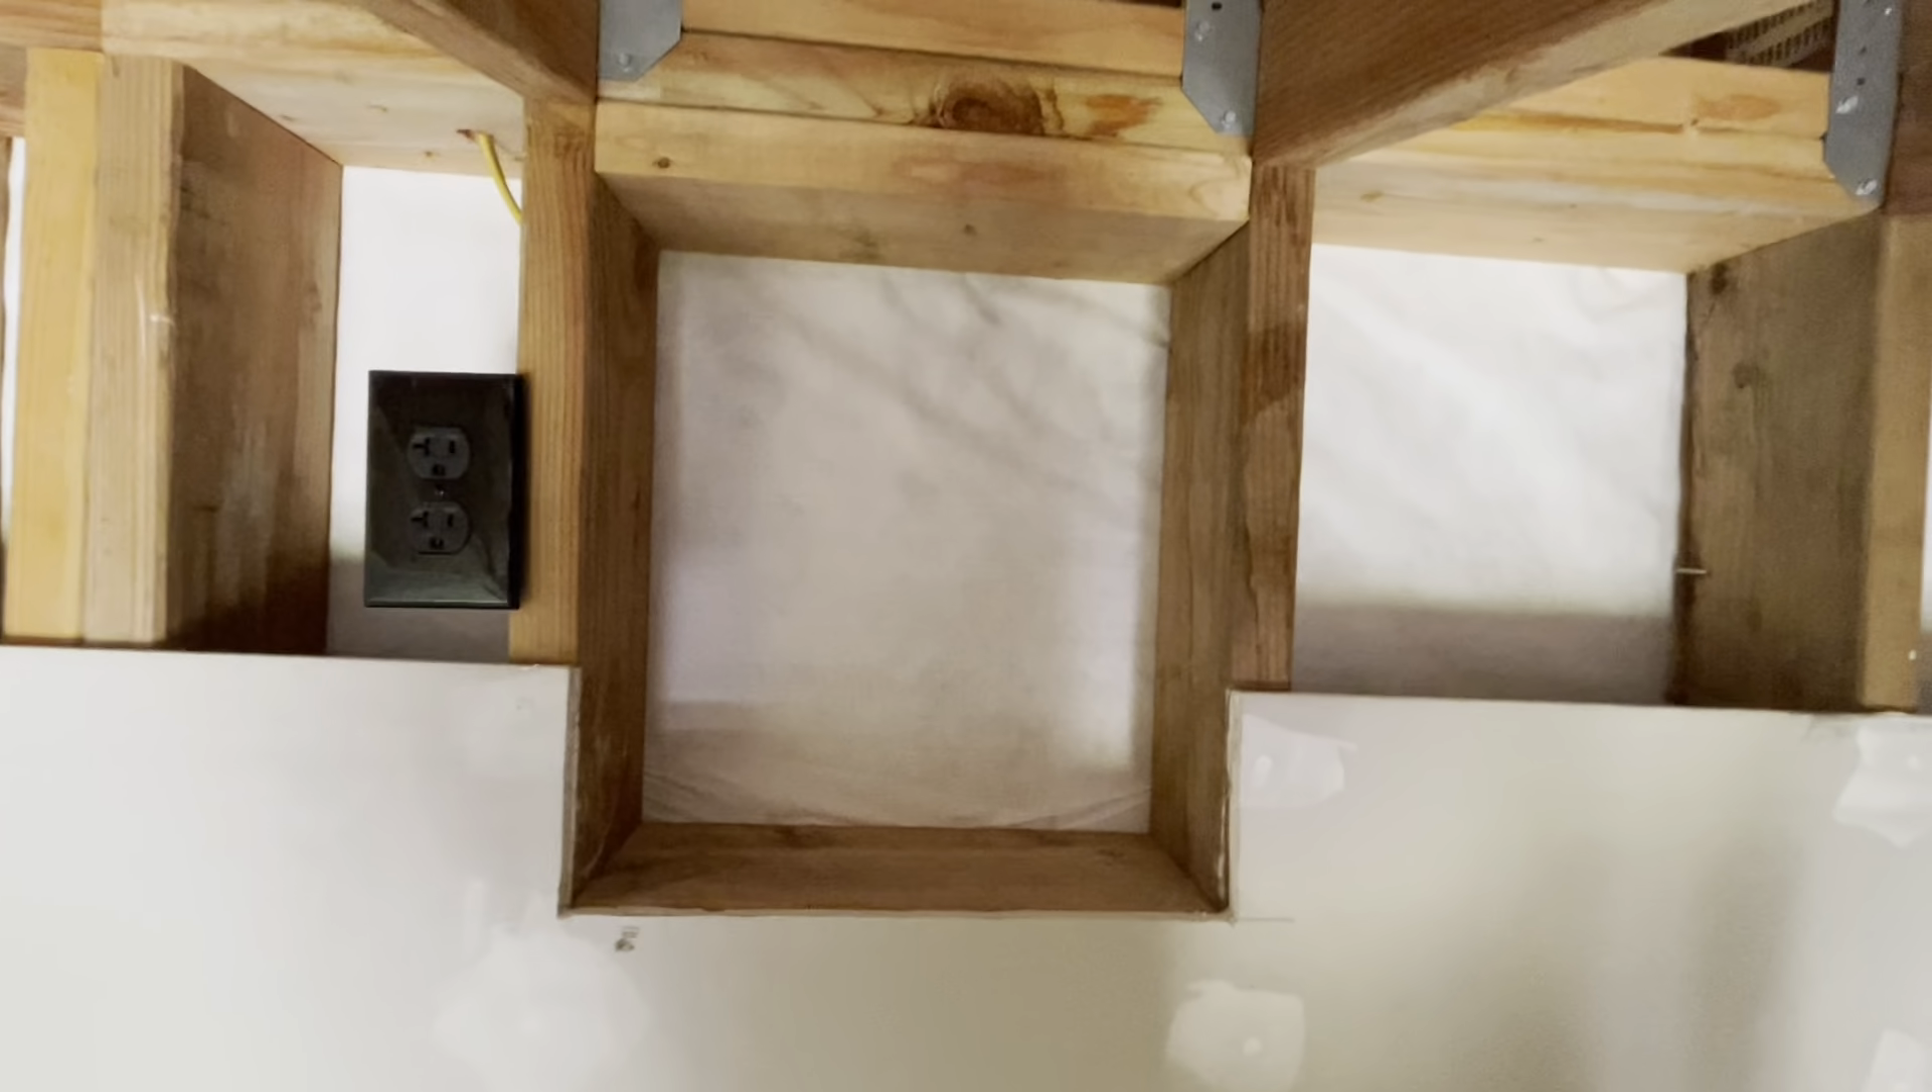So, I have my box framed out.